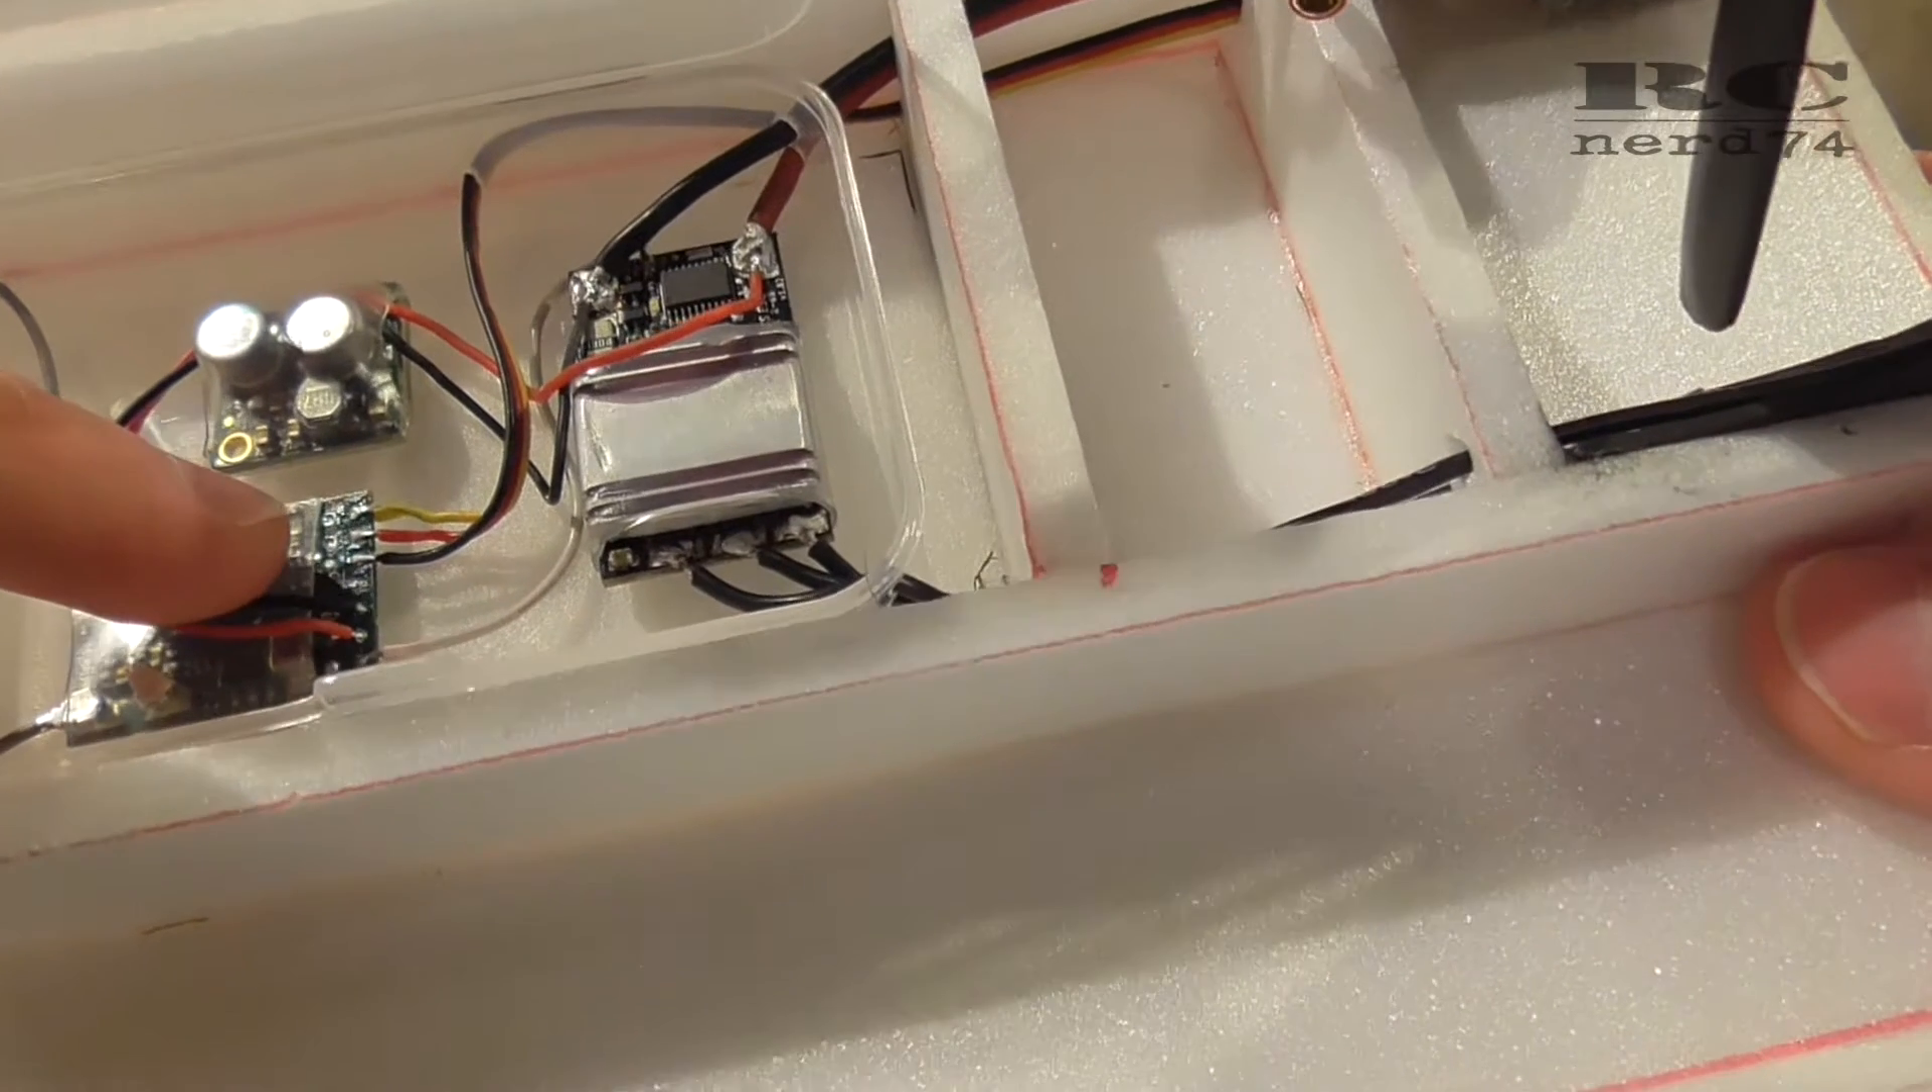Then I used some double -sided tape to fix all the components in the bottom of the box and wired up the whole stuff.